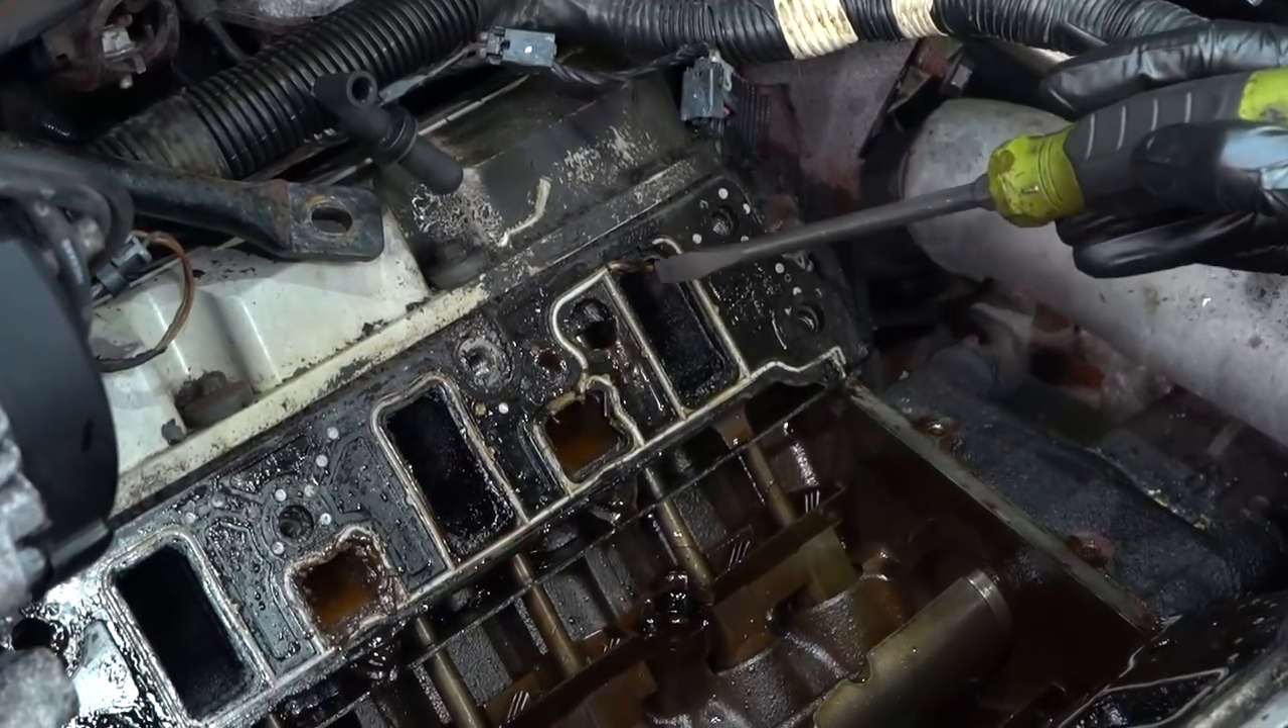Now that I have the intake off of there, we can have a nice clear look at our gasket area.